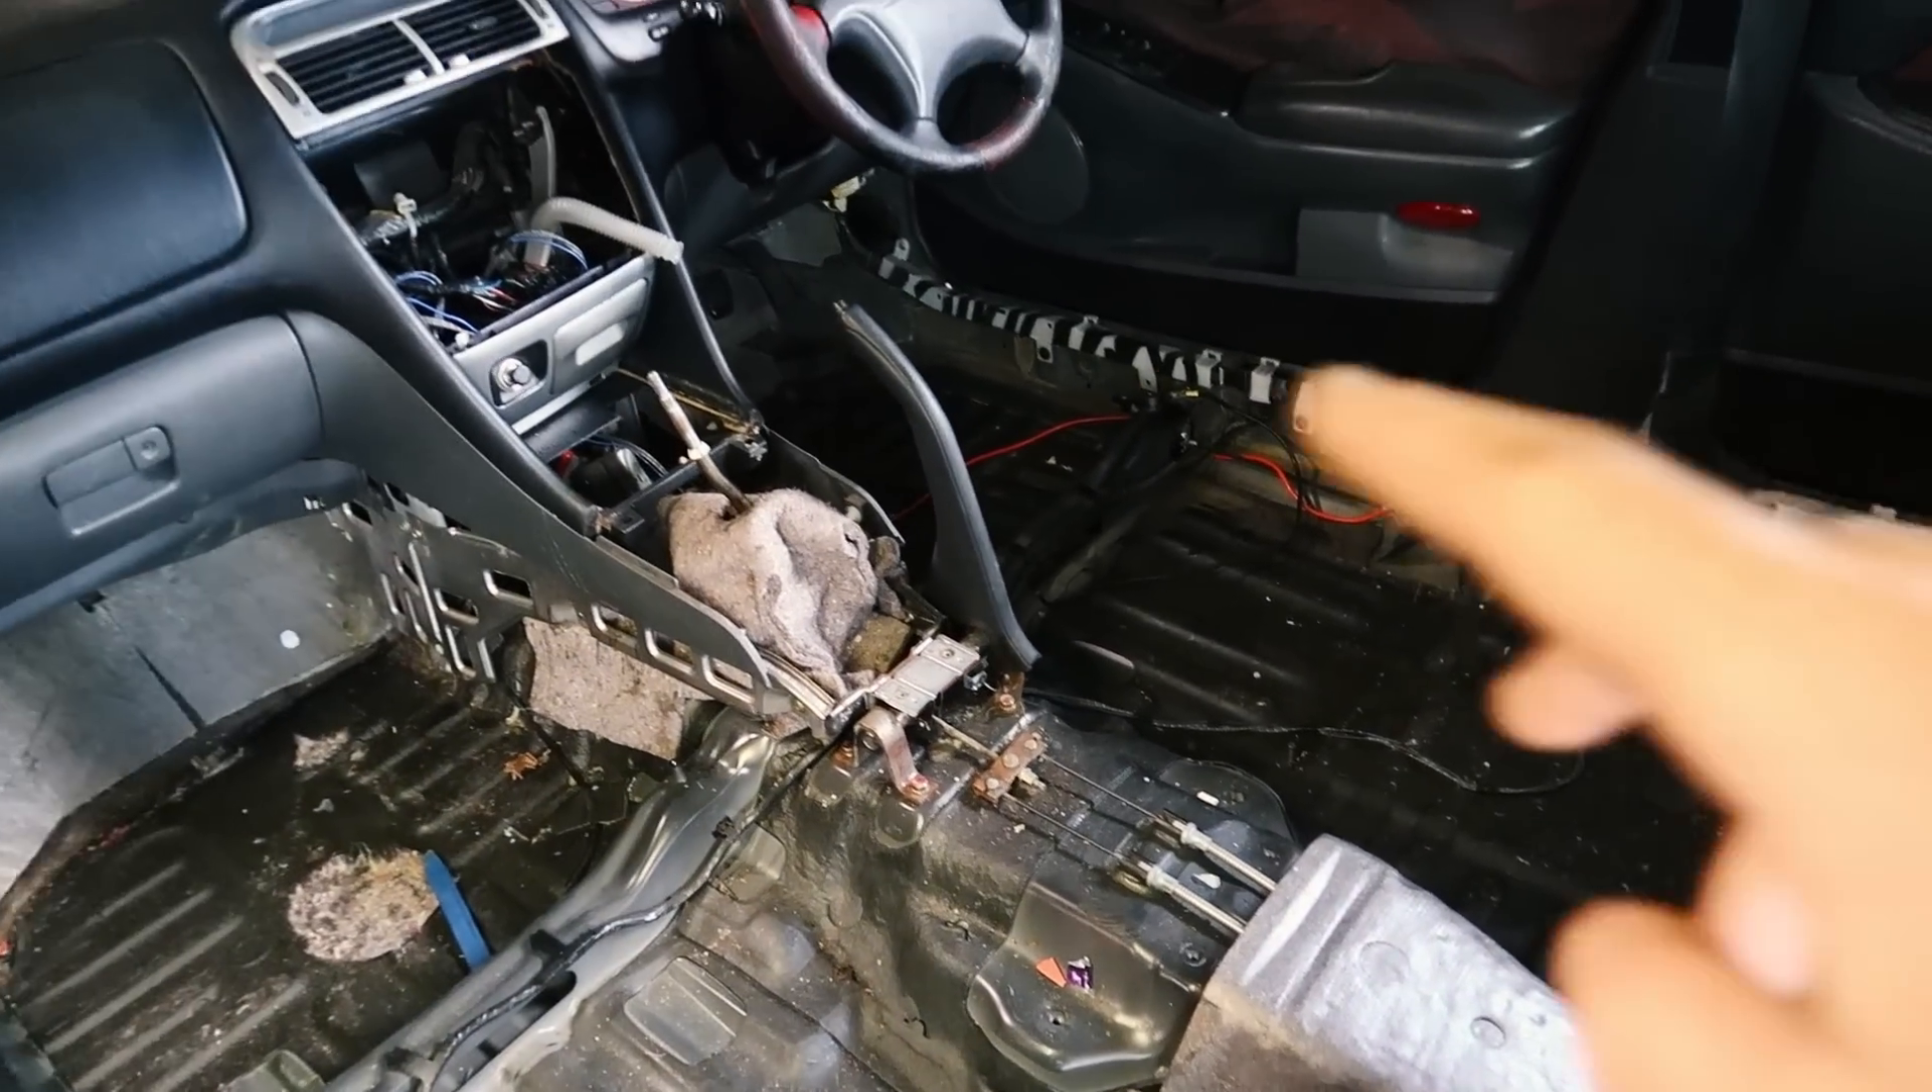So we got the interior stripped out we got the carpet stripped out.